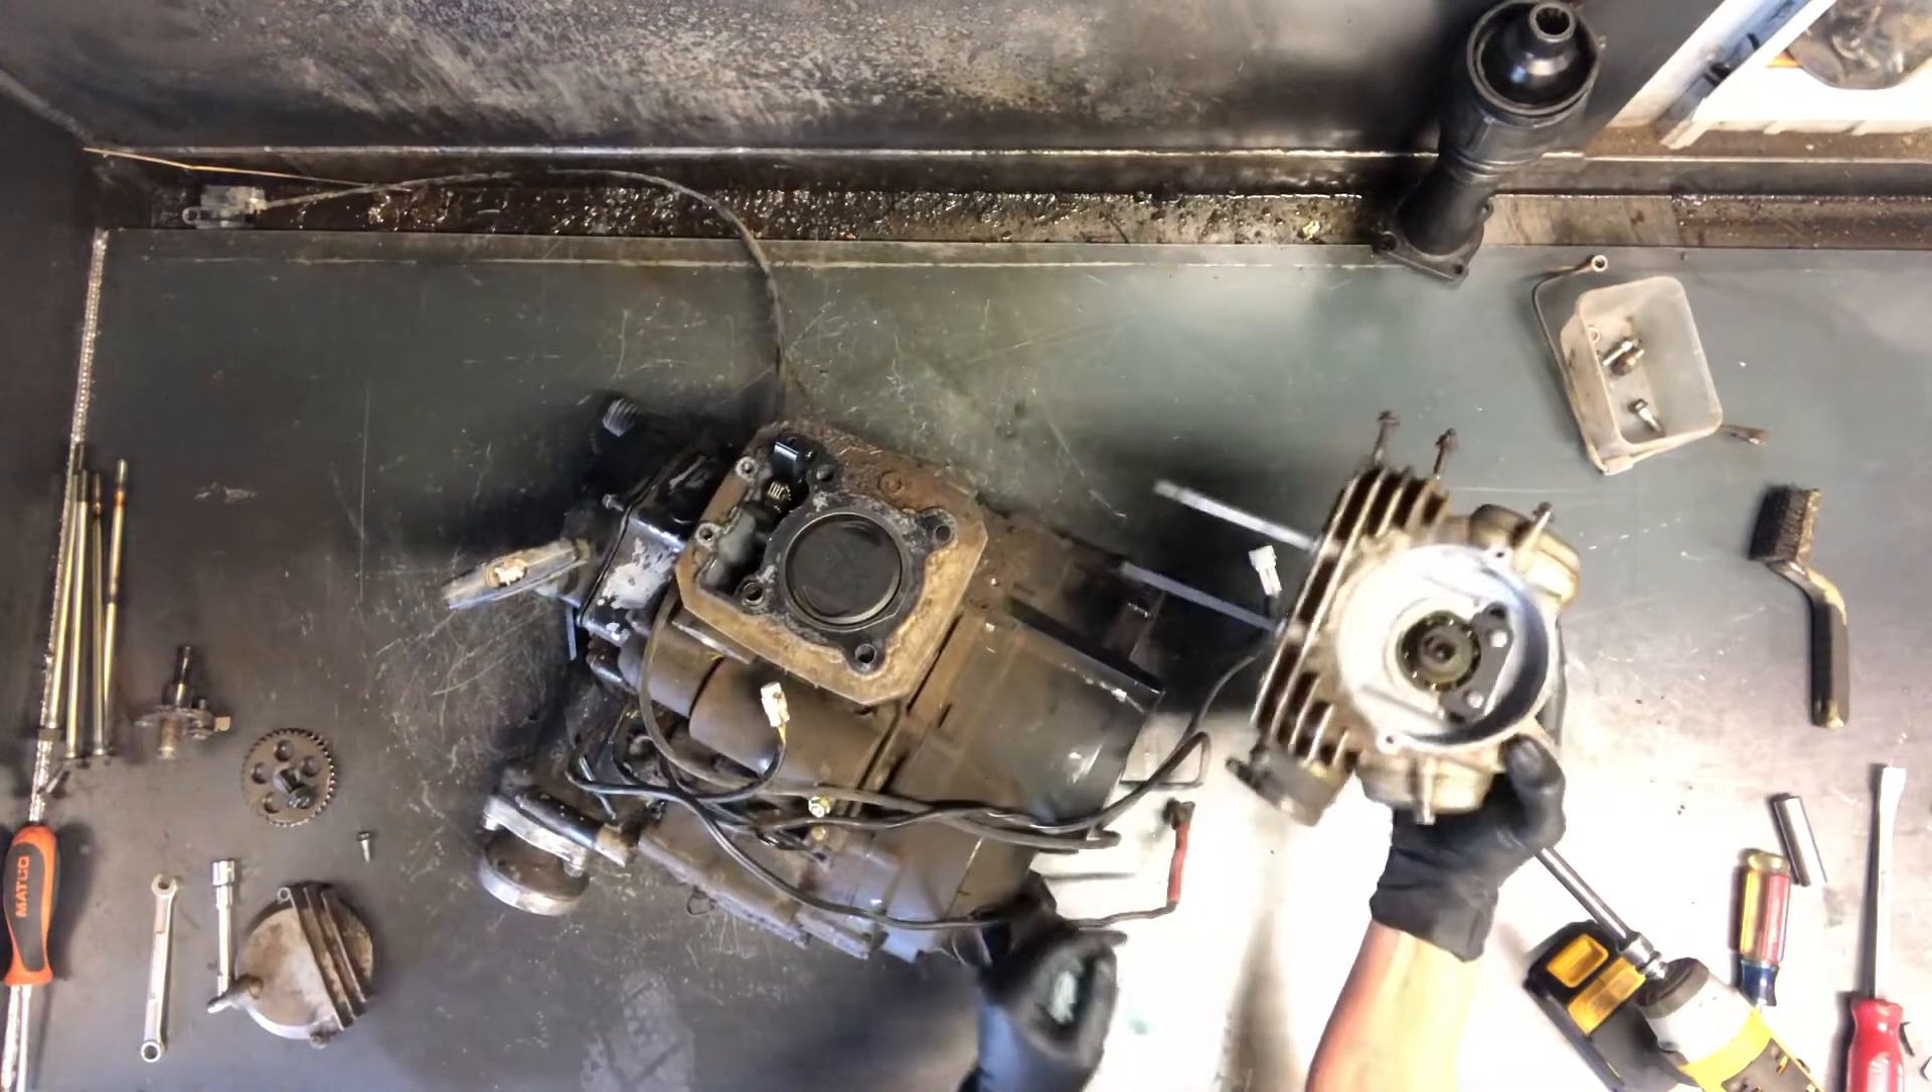And there is your cylinder. It's off and these two bolts will pull out too.